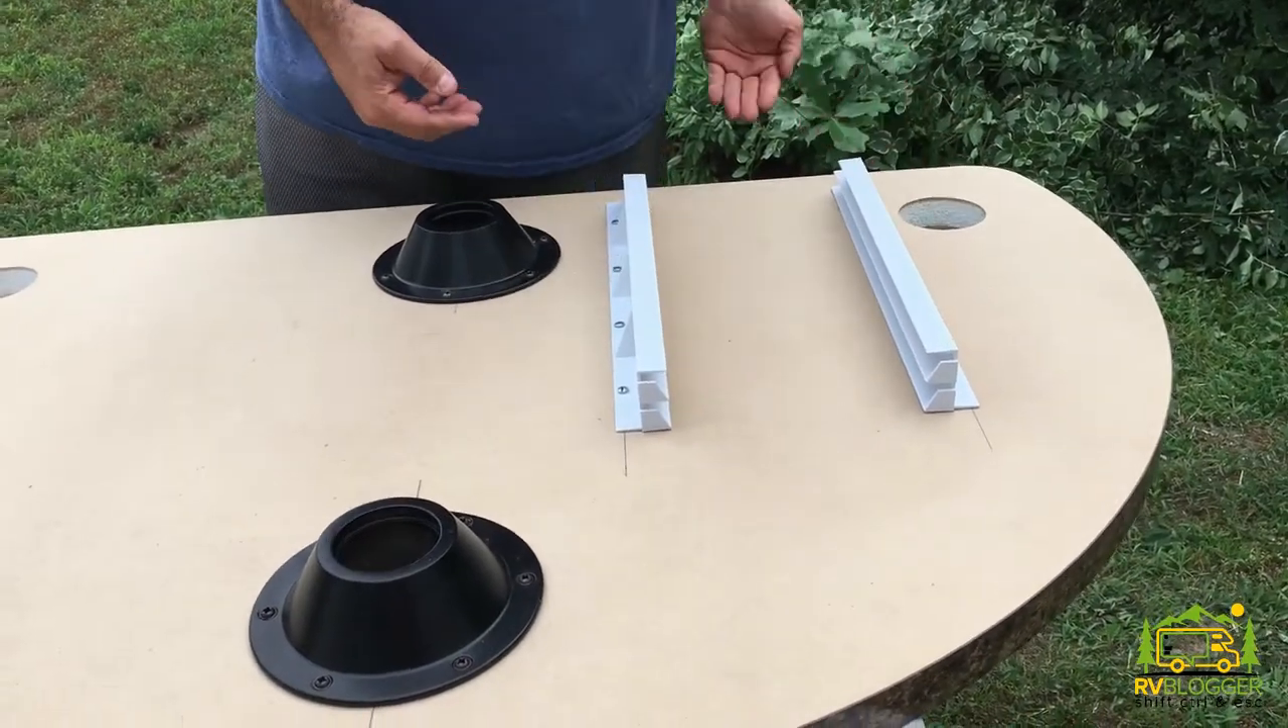The cups are installed that will sit on the poles, so that's what holds the table in place. Our drawer guides are installed so we can slide our drawer in with all of our silverware.